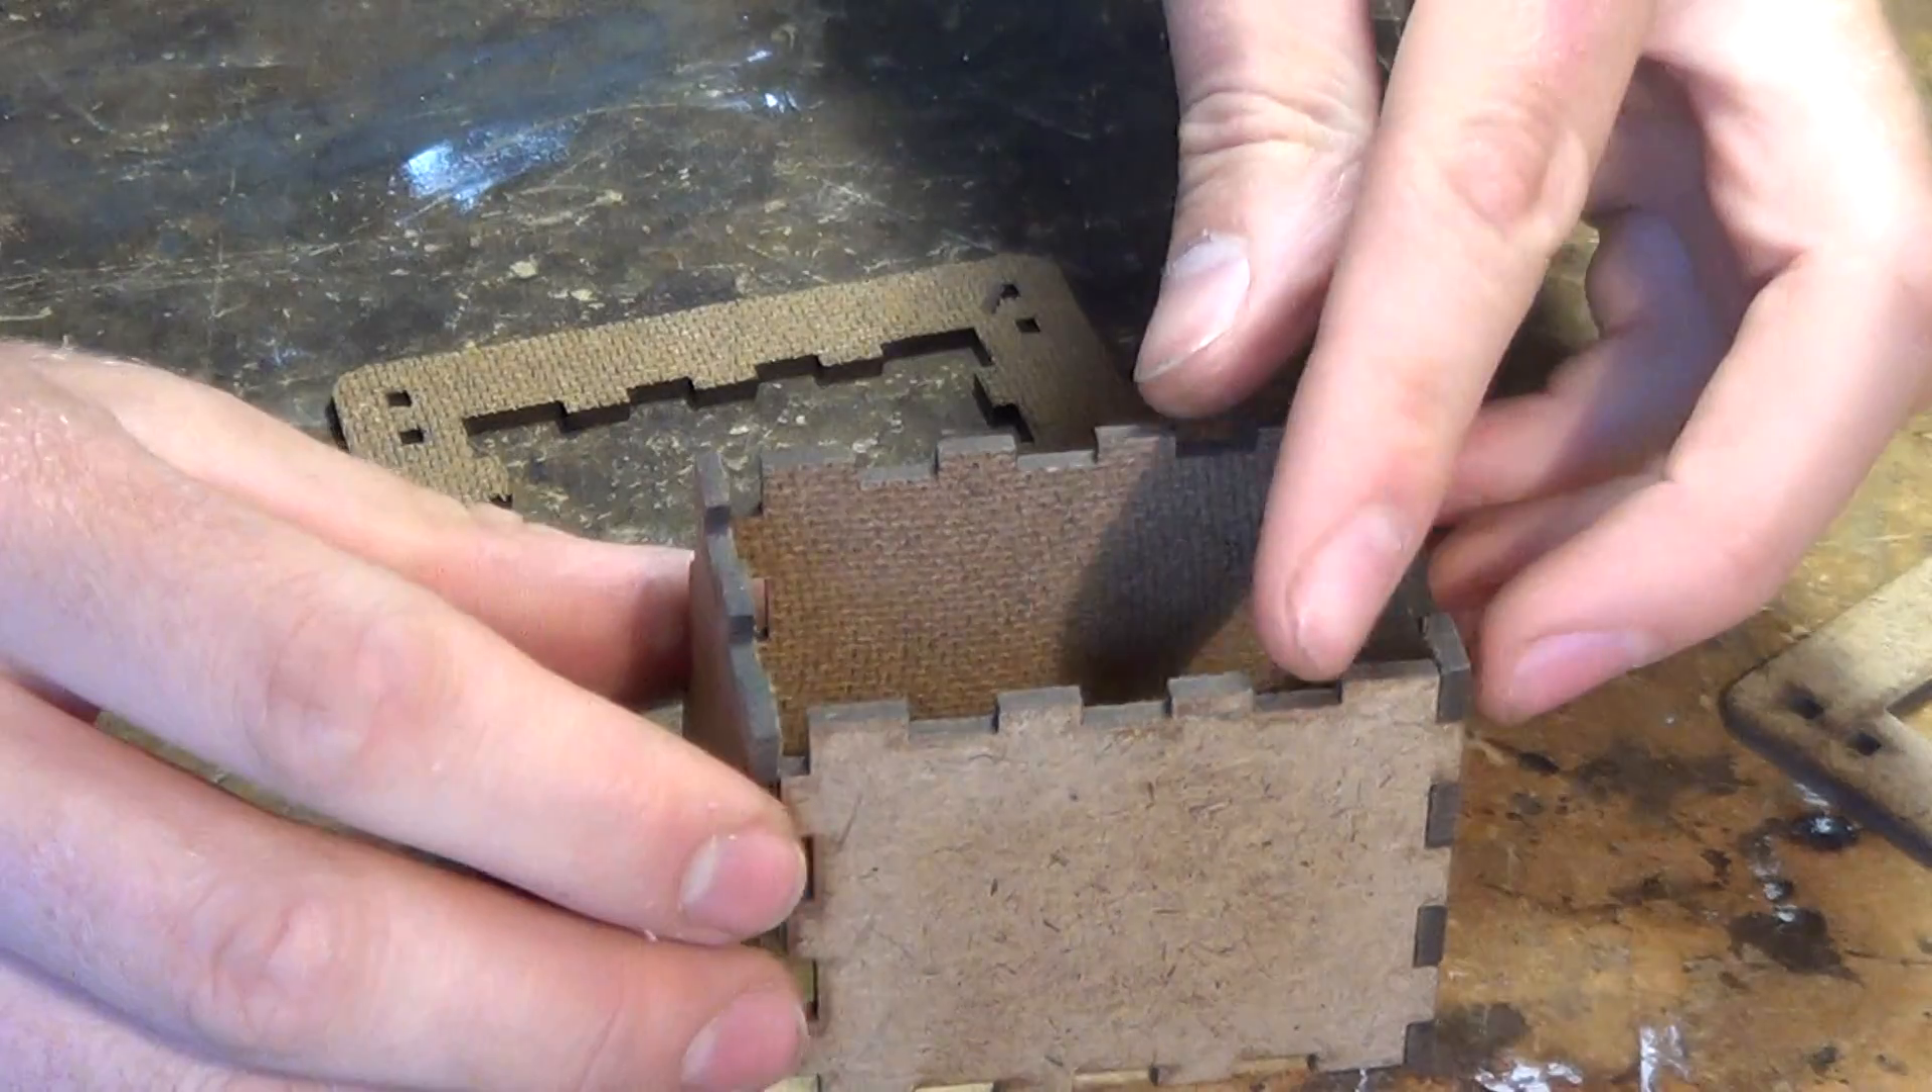And we get the side pieces together. They fit together like so.